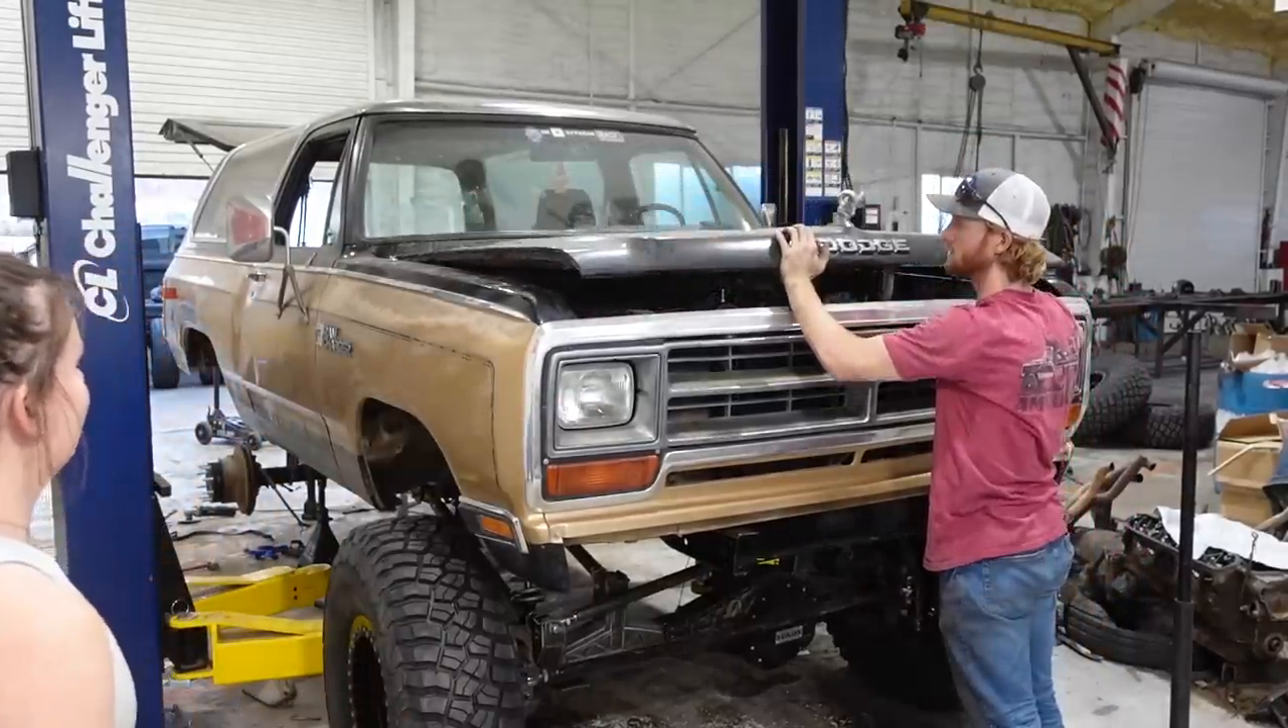Just putting the grill back on, it really does just tie it all together.